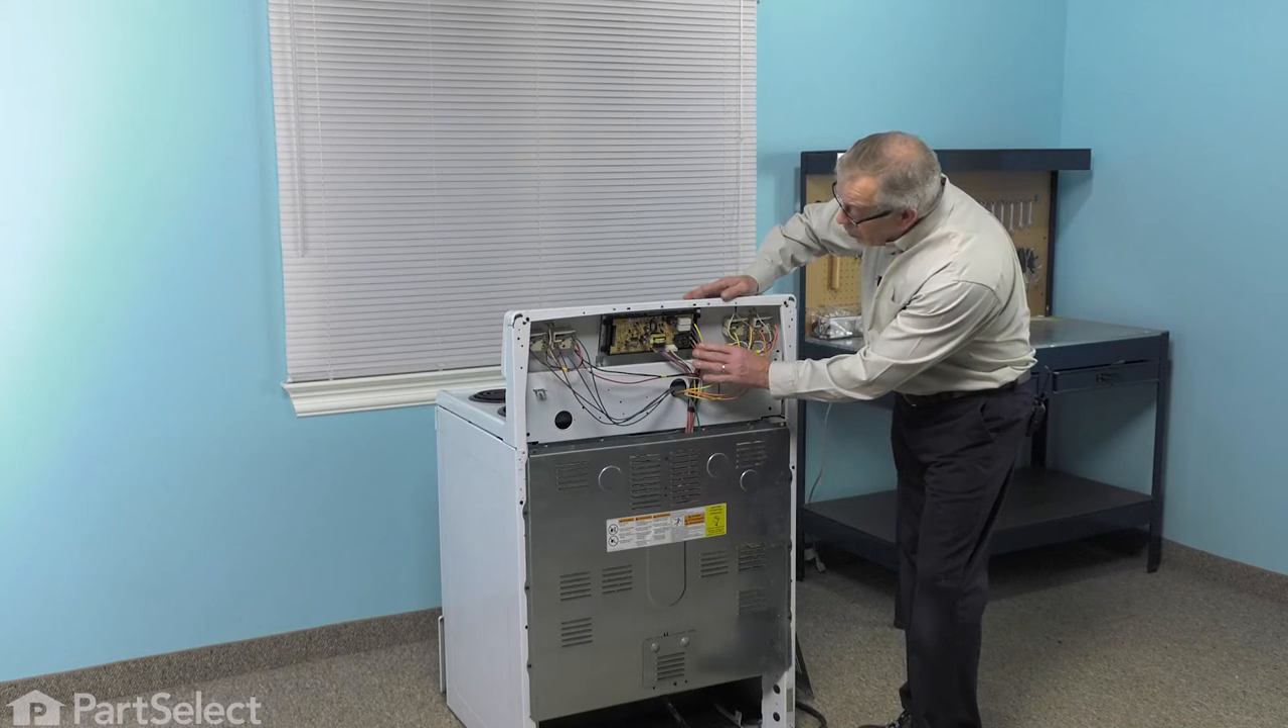Now, with the back panel removed, we now have access to the electronic control.